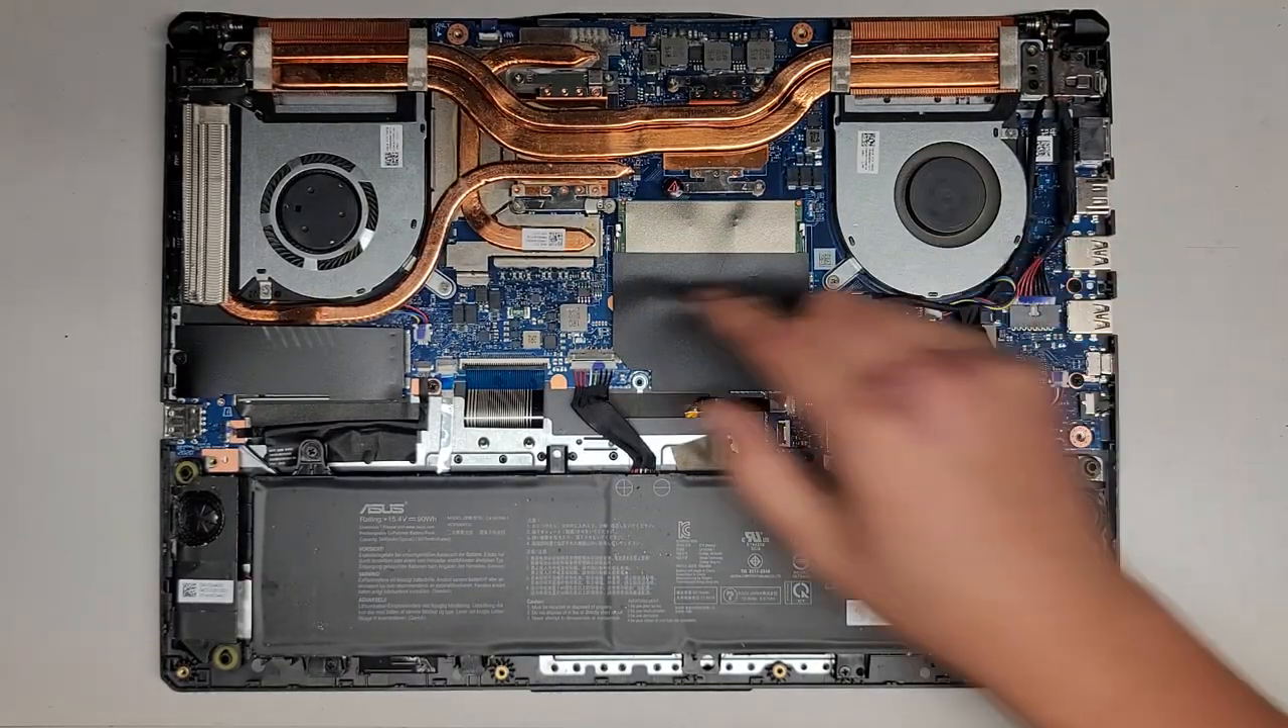So, here we can see we got the bottom cover off.